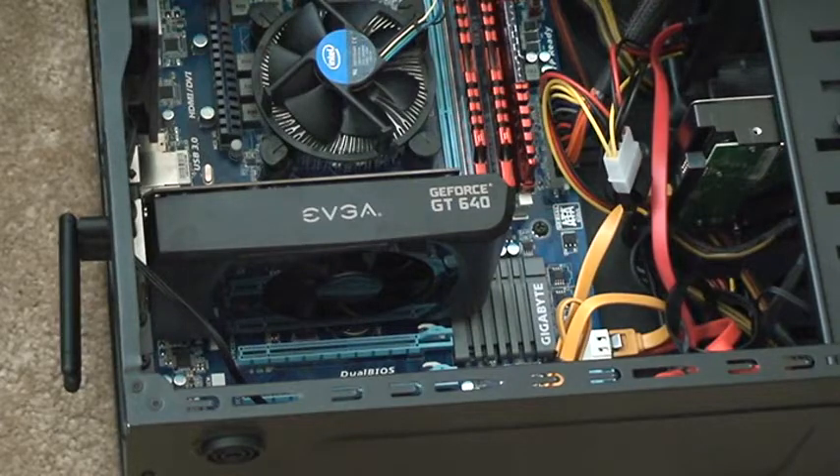I think that concludes the installation of the gt640 graphics card and it looks it looks pretty elegant right now.